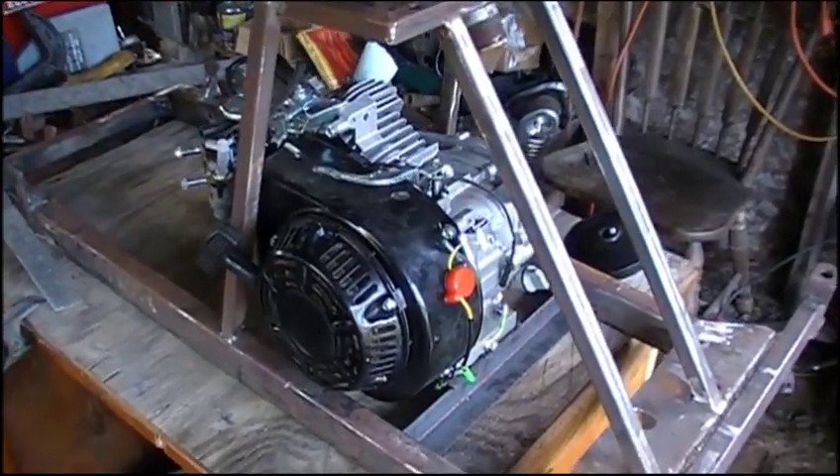Alright, so we have the motor mounted within the confines of the racing lawnmower chassis.